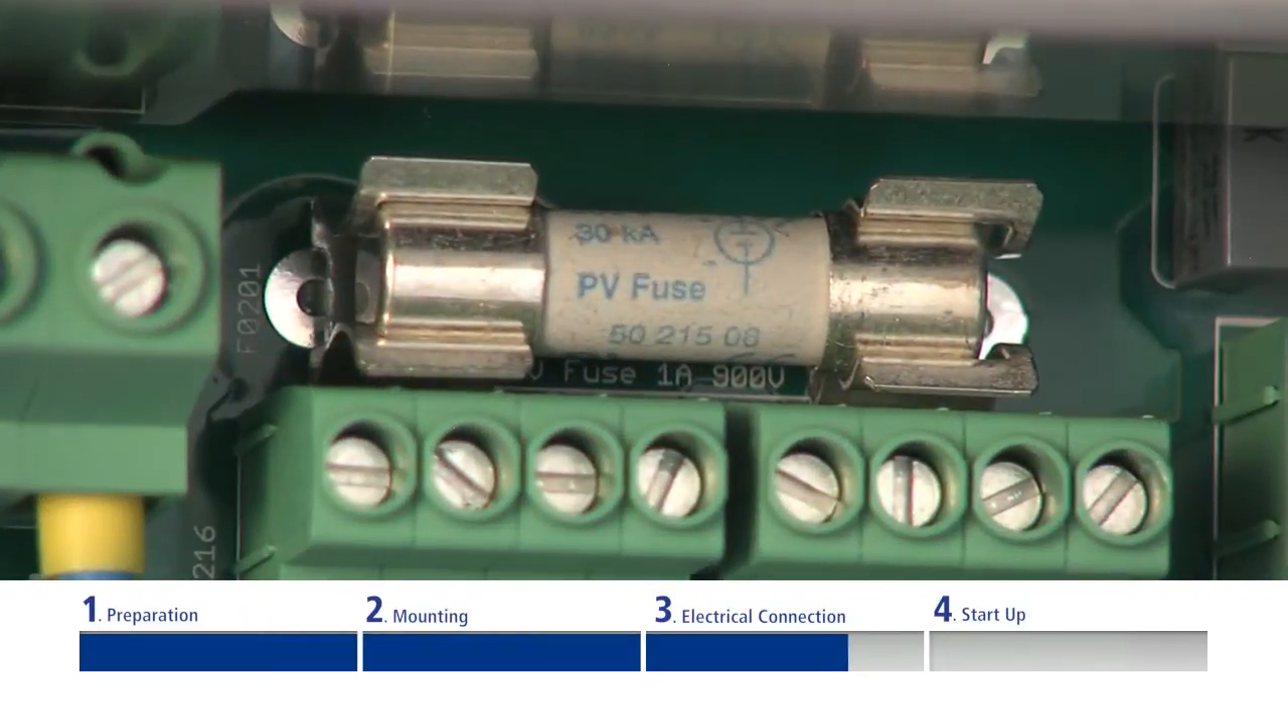The required safety fuse is already installed.